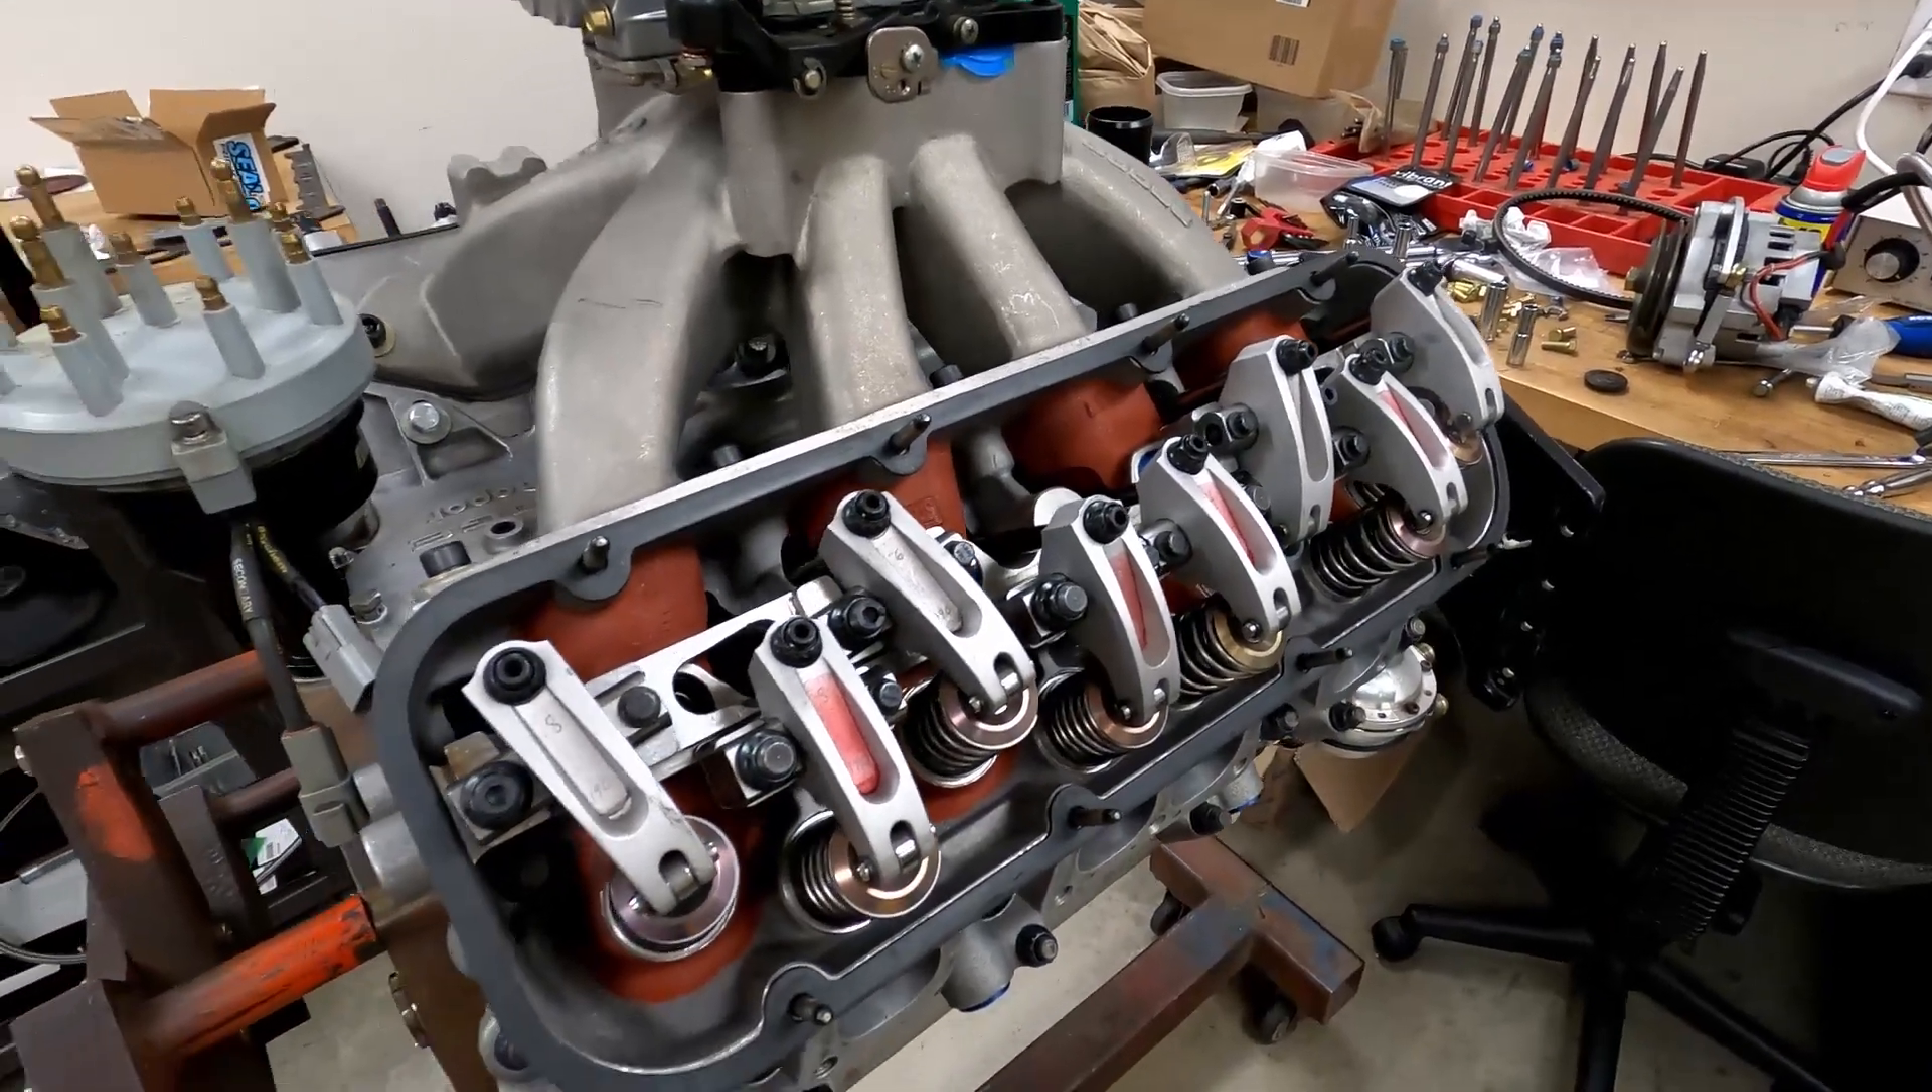Basically ready to bolt the valve covers on and this thing is done.